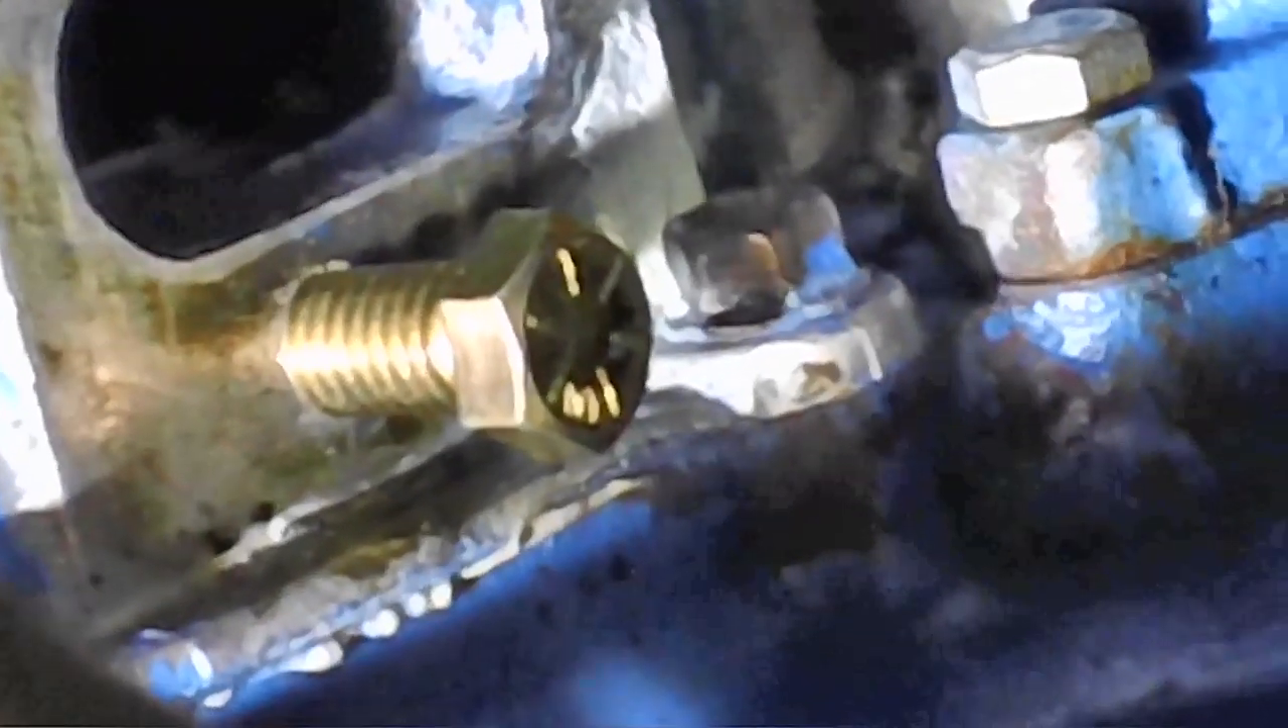The bolt went in real nice and easy unfortunately it's not far enough.